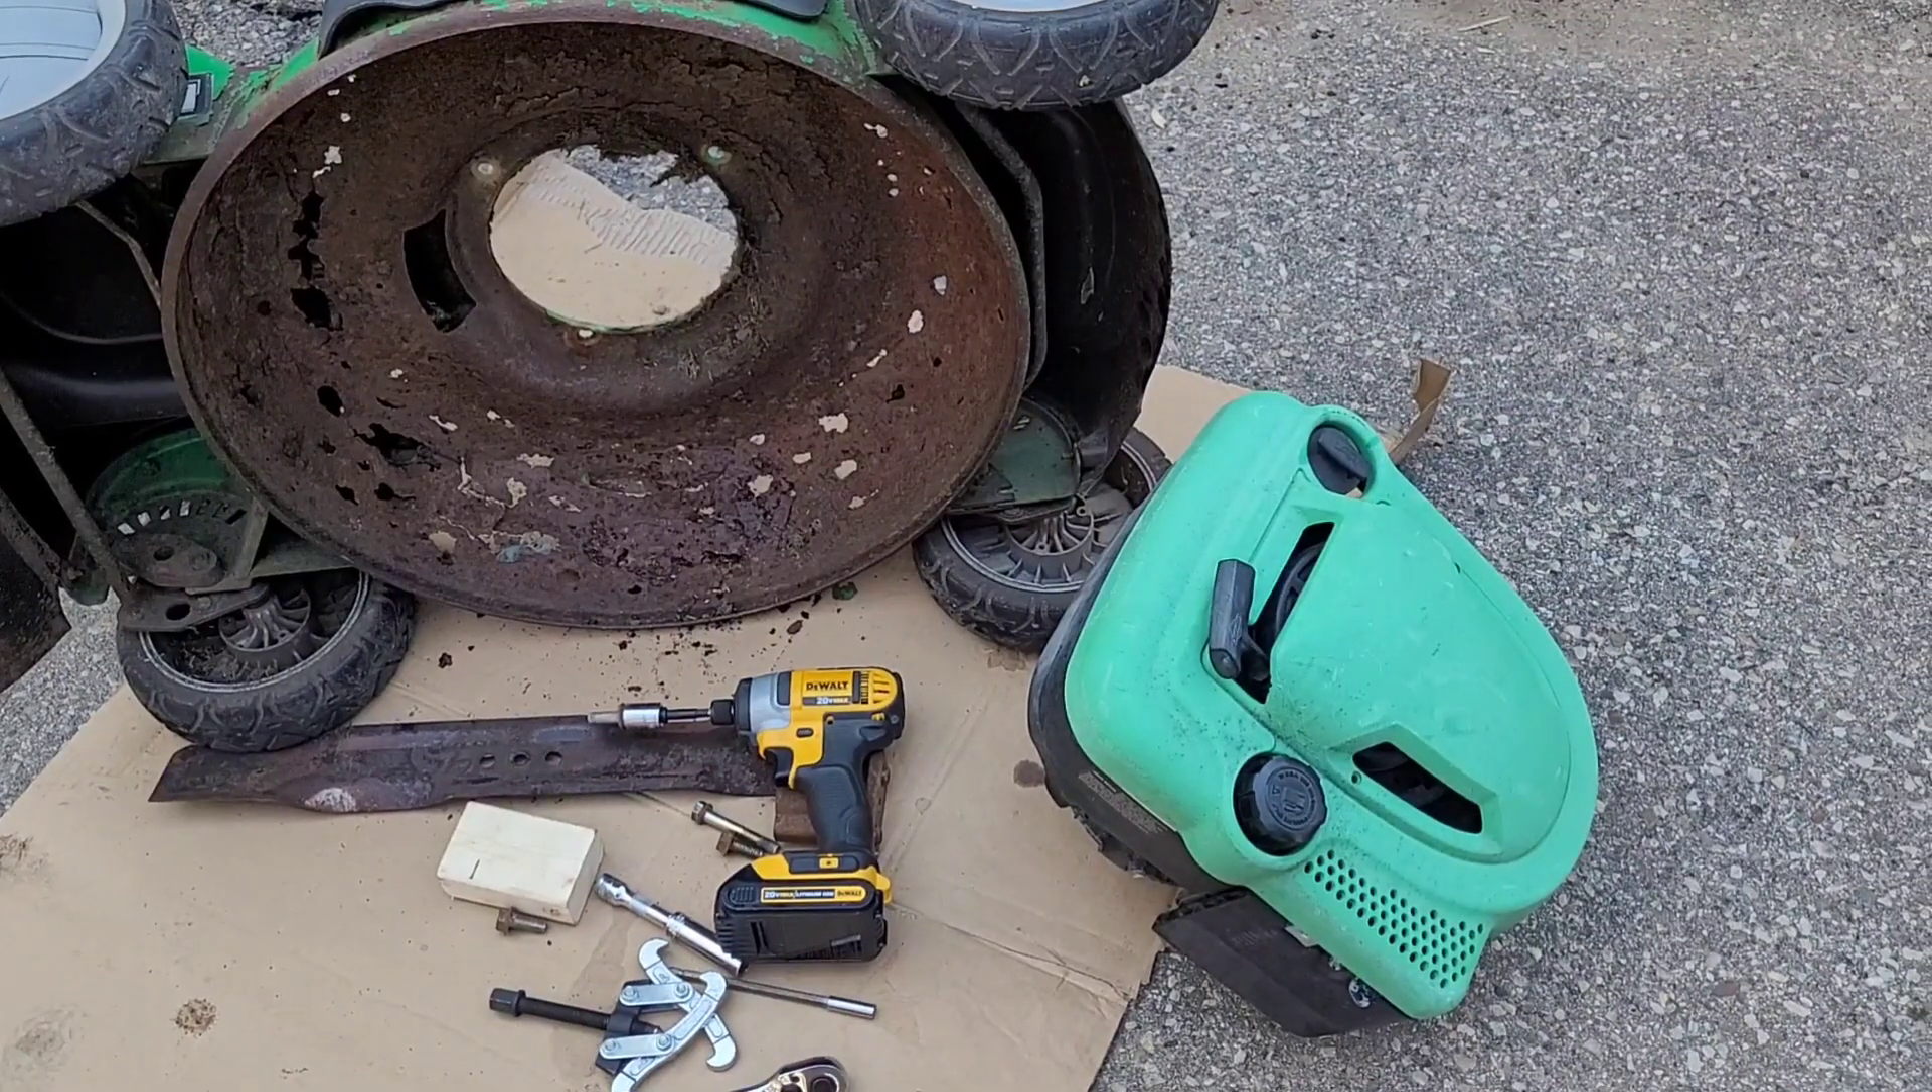Okay so our first engine is now removed.